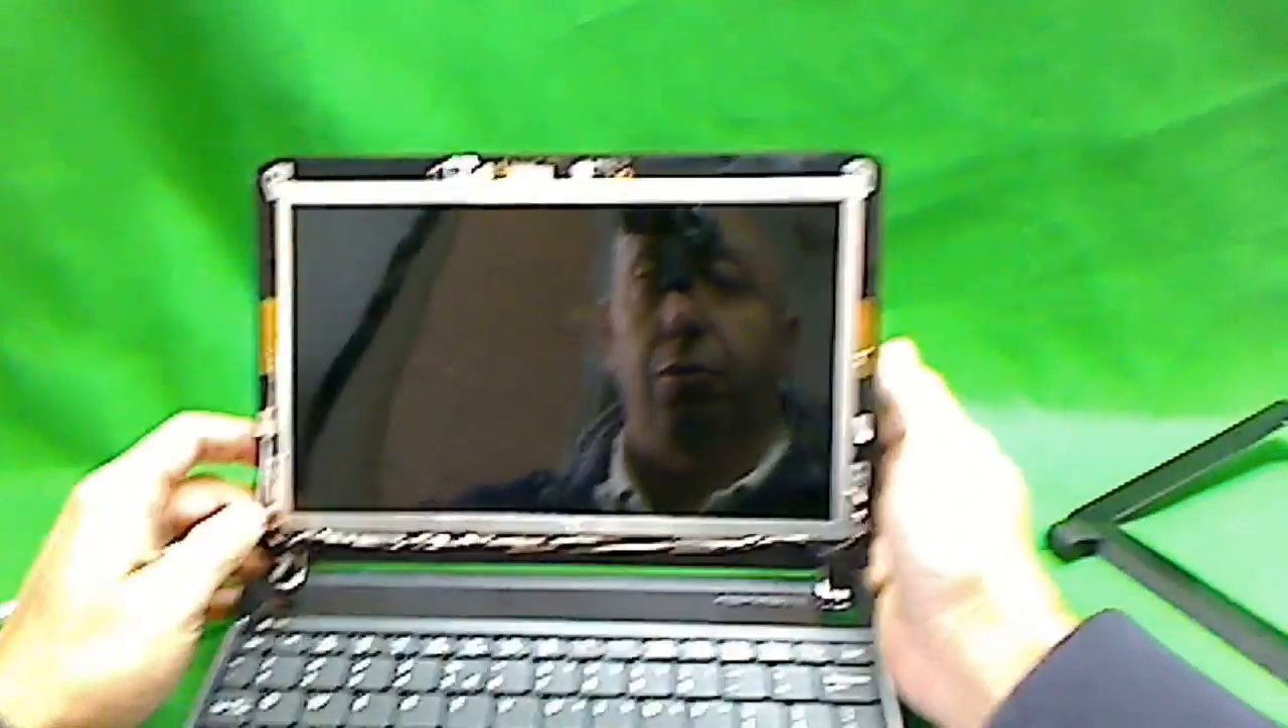Okay, the plastic frame is removed.